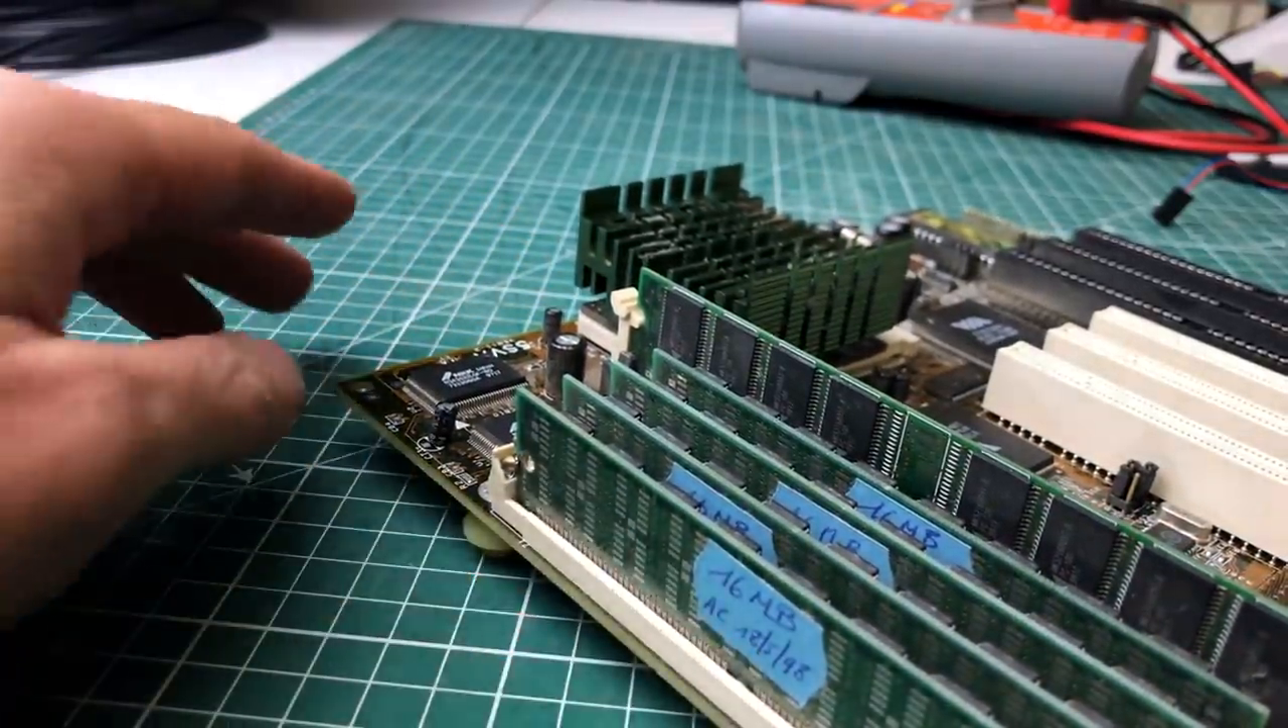So all of the memory banks are properly filled.